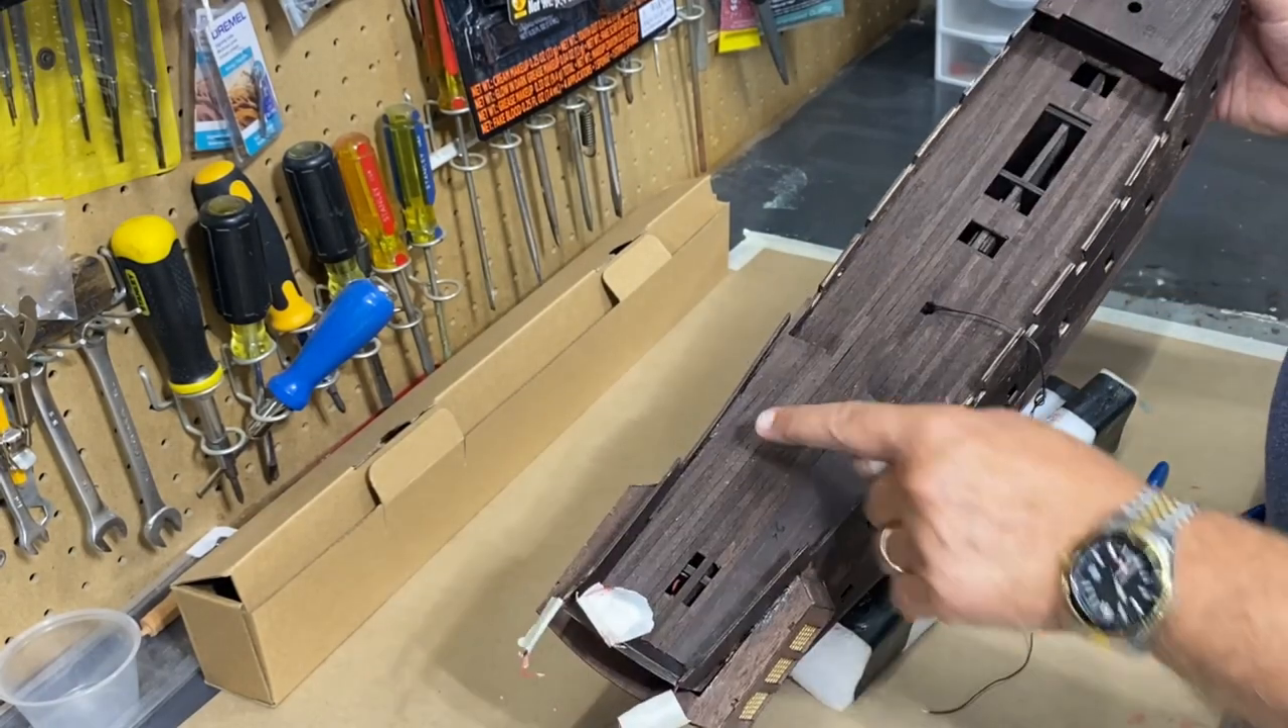So you can see I've got all this deck in place I've got a few little pieces to put in here but other than that all the way across is done.